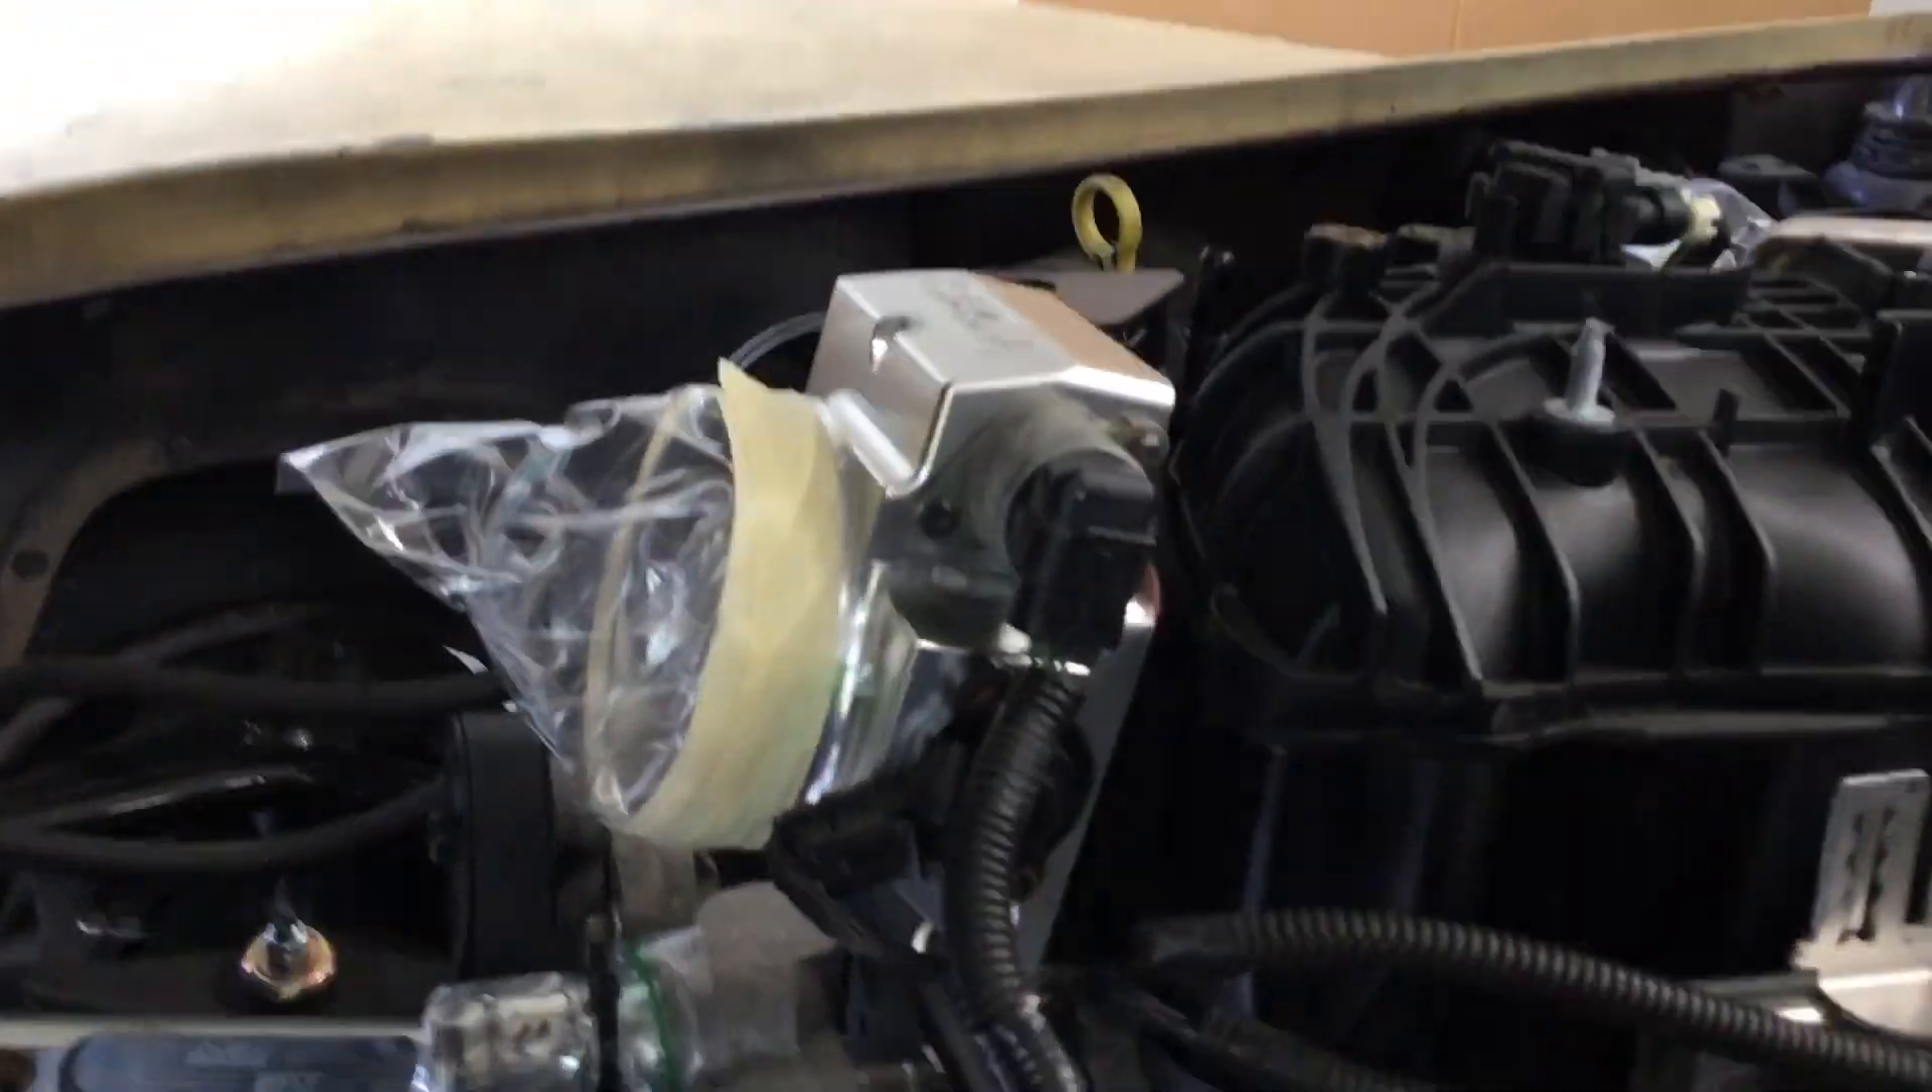So throttle body's installed got everything hooked up.